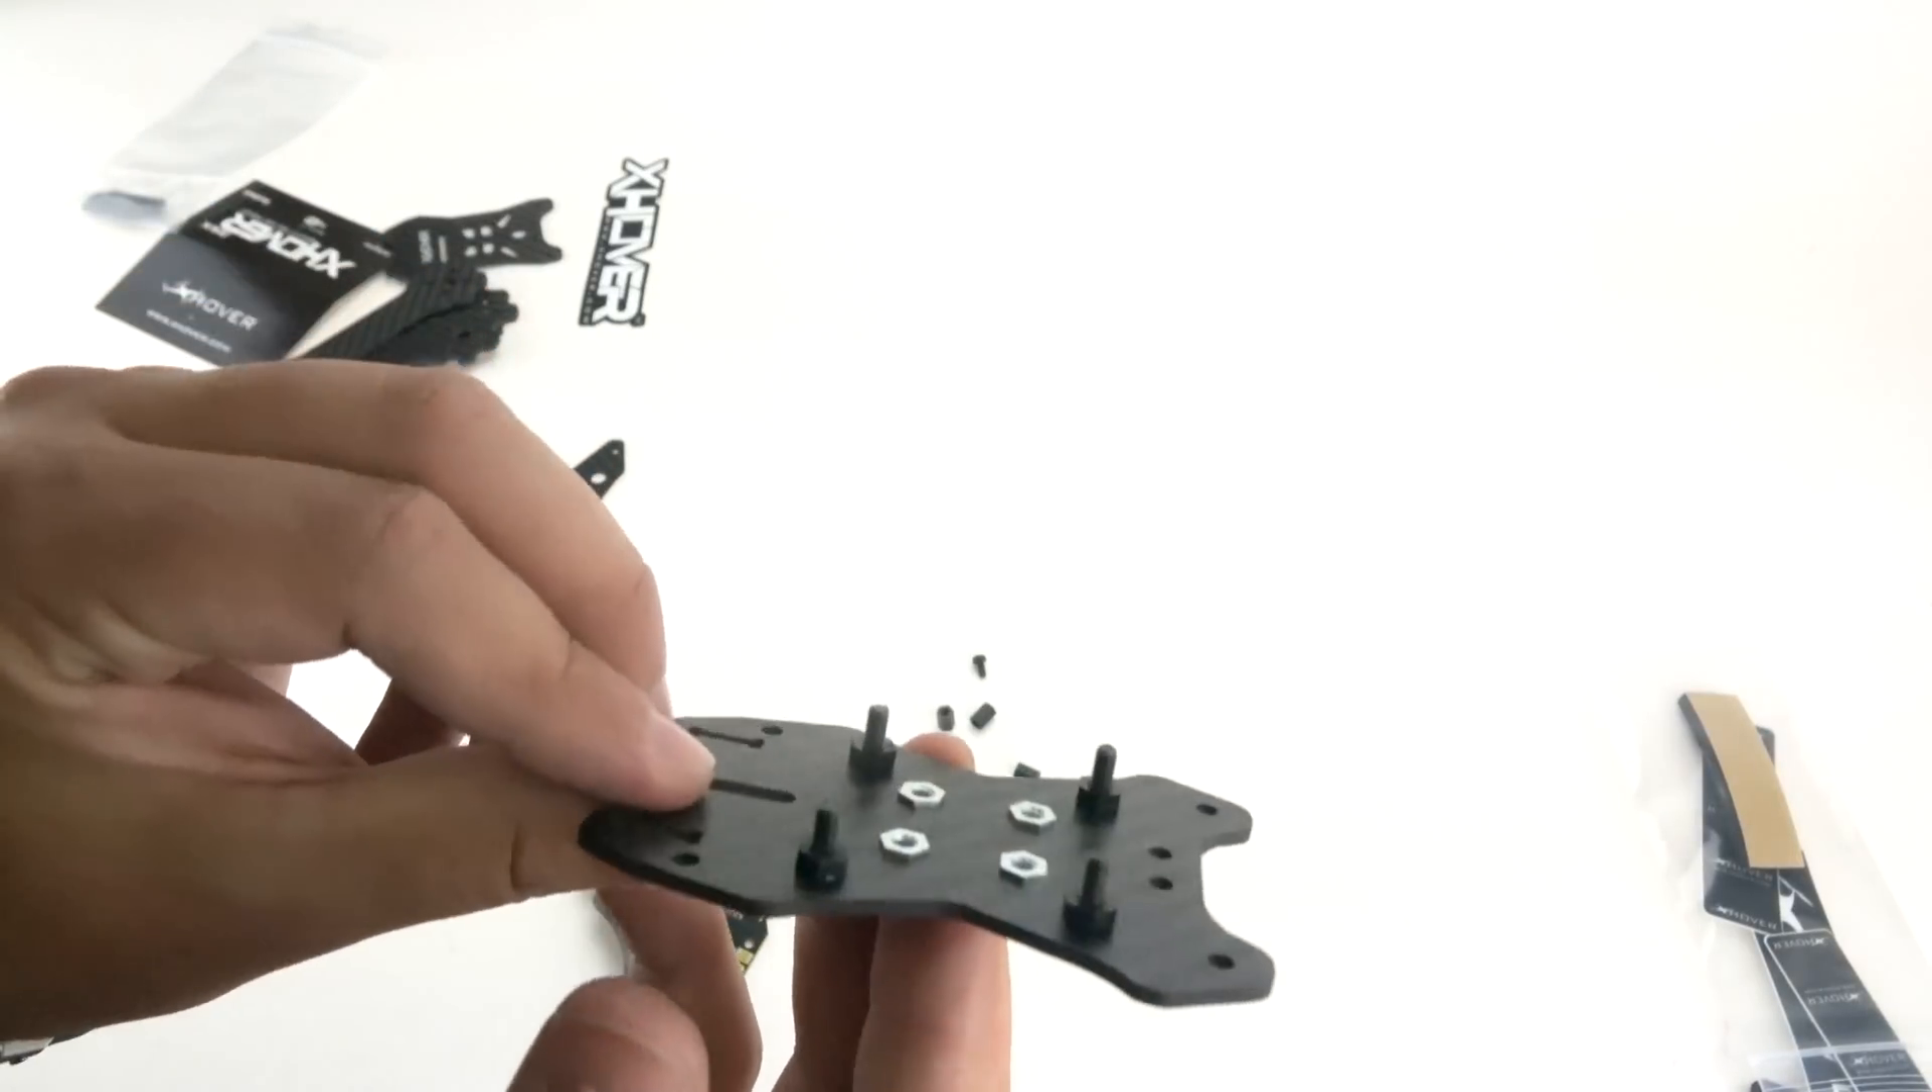So once you have all your screws and nuts in, this is what it should look like.